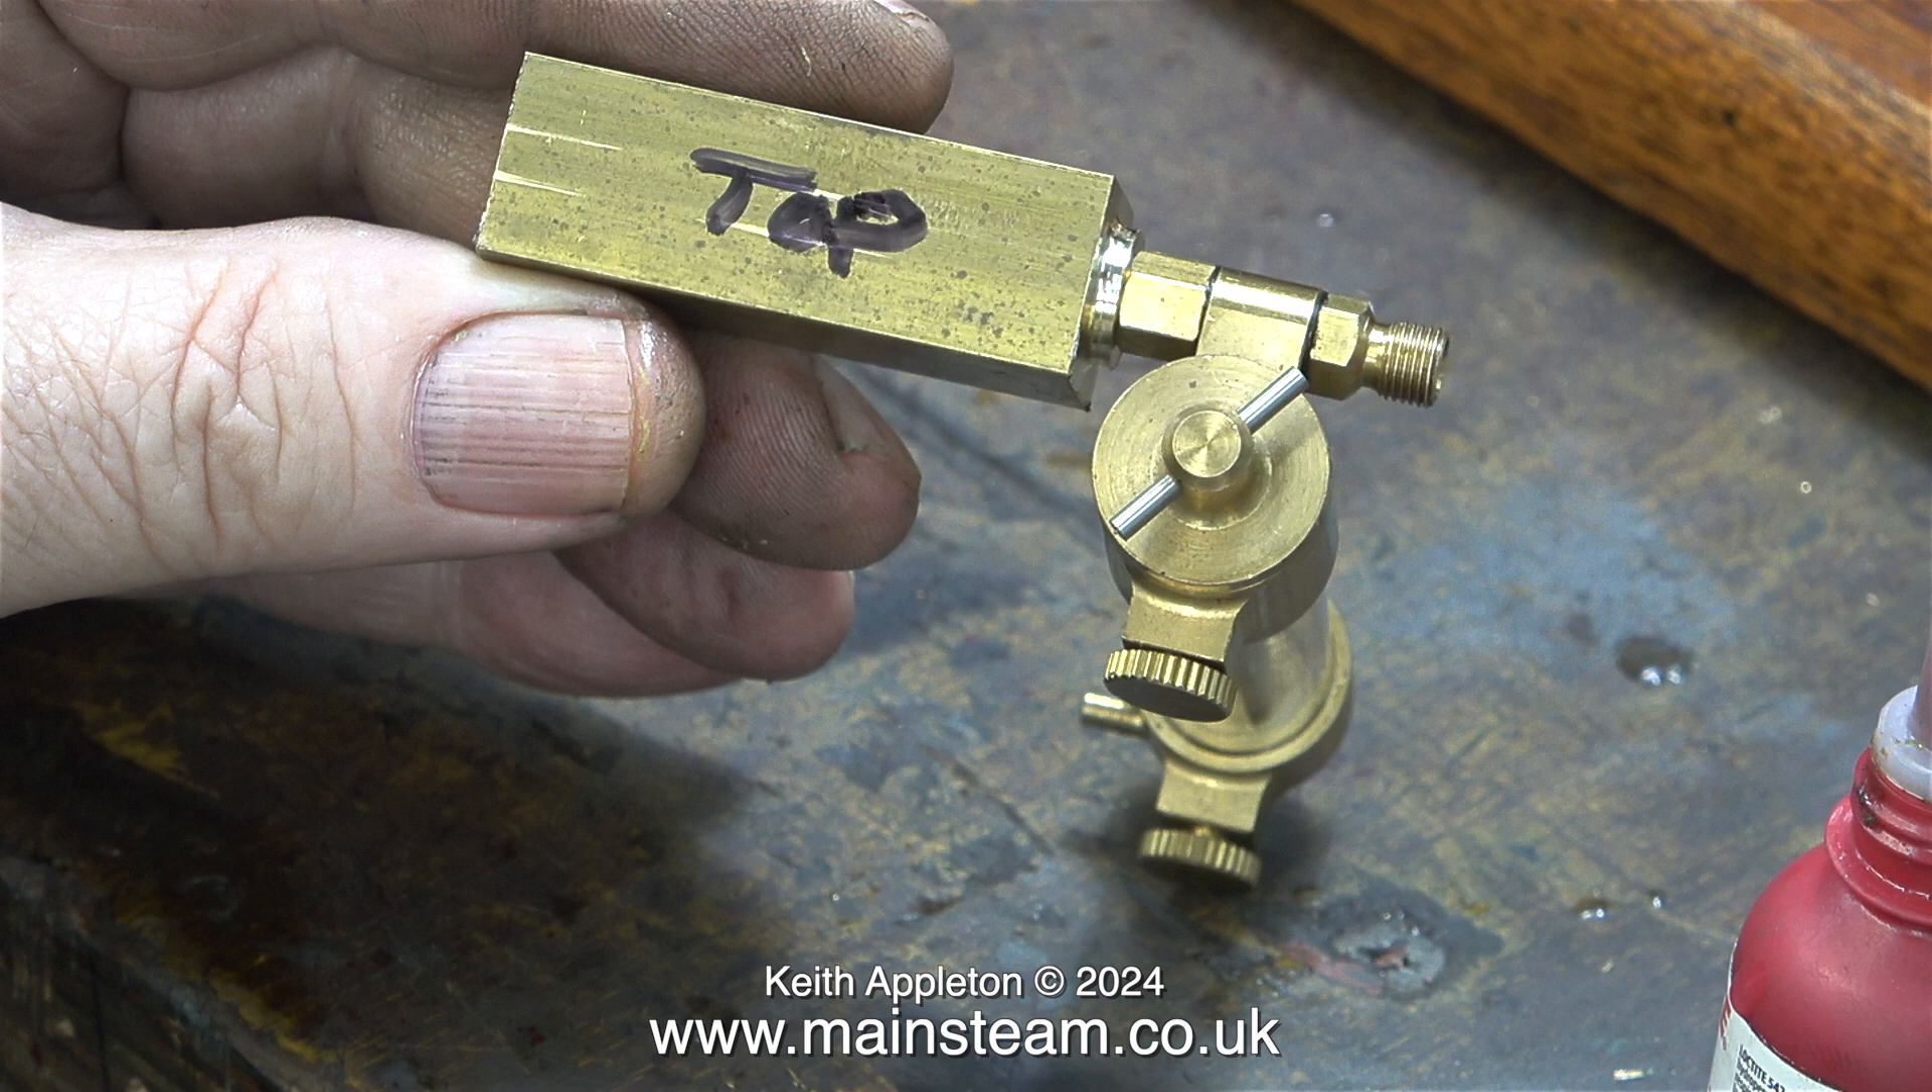I screwed the lubricator into the block as far as it would go and that showed me that this part needs to be the top.